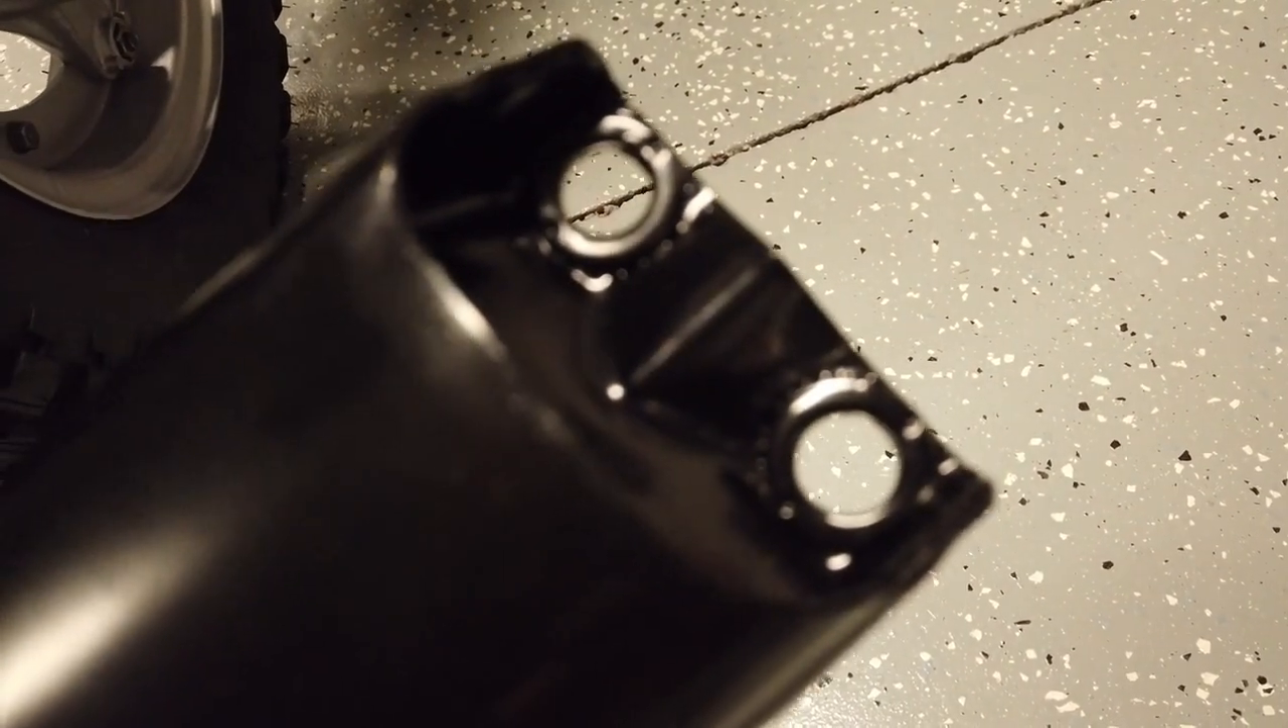What I'm still missing though are the grommets to go through here.